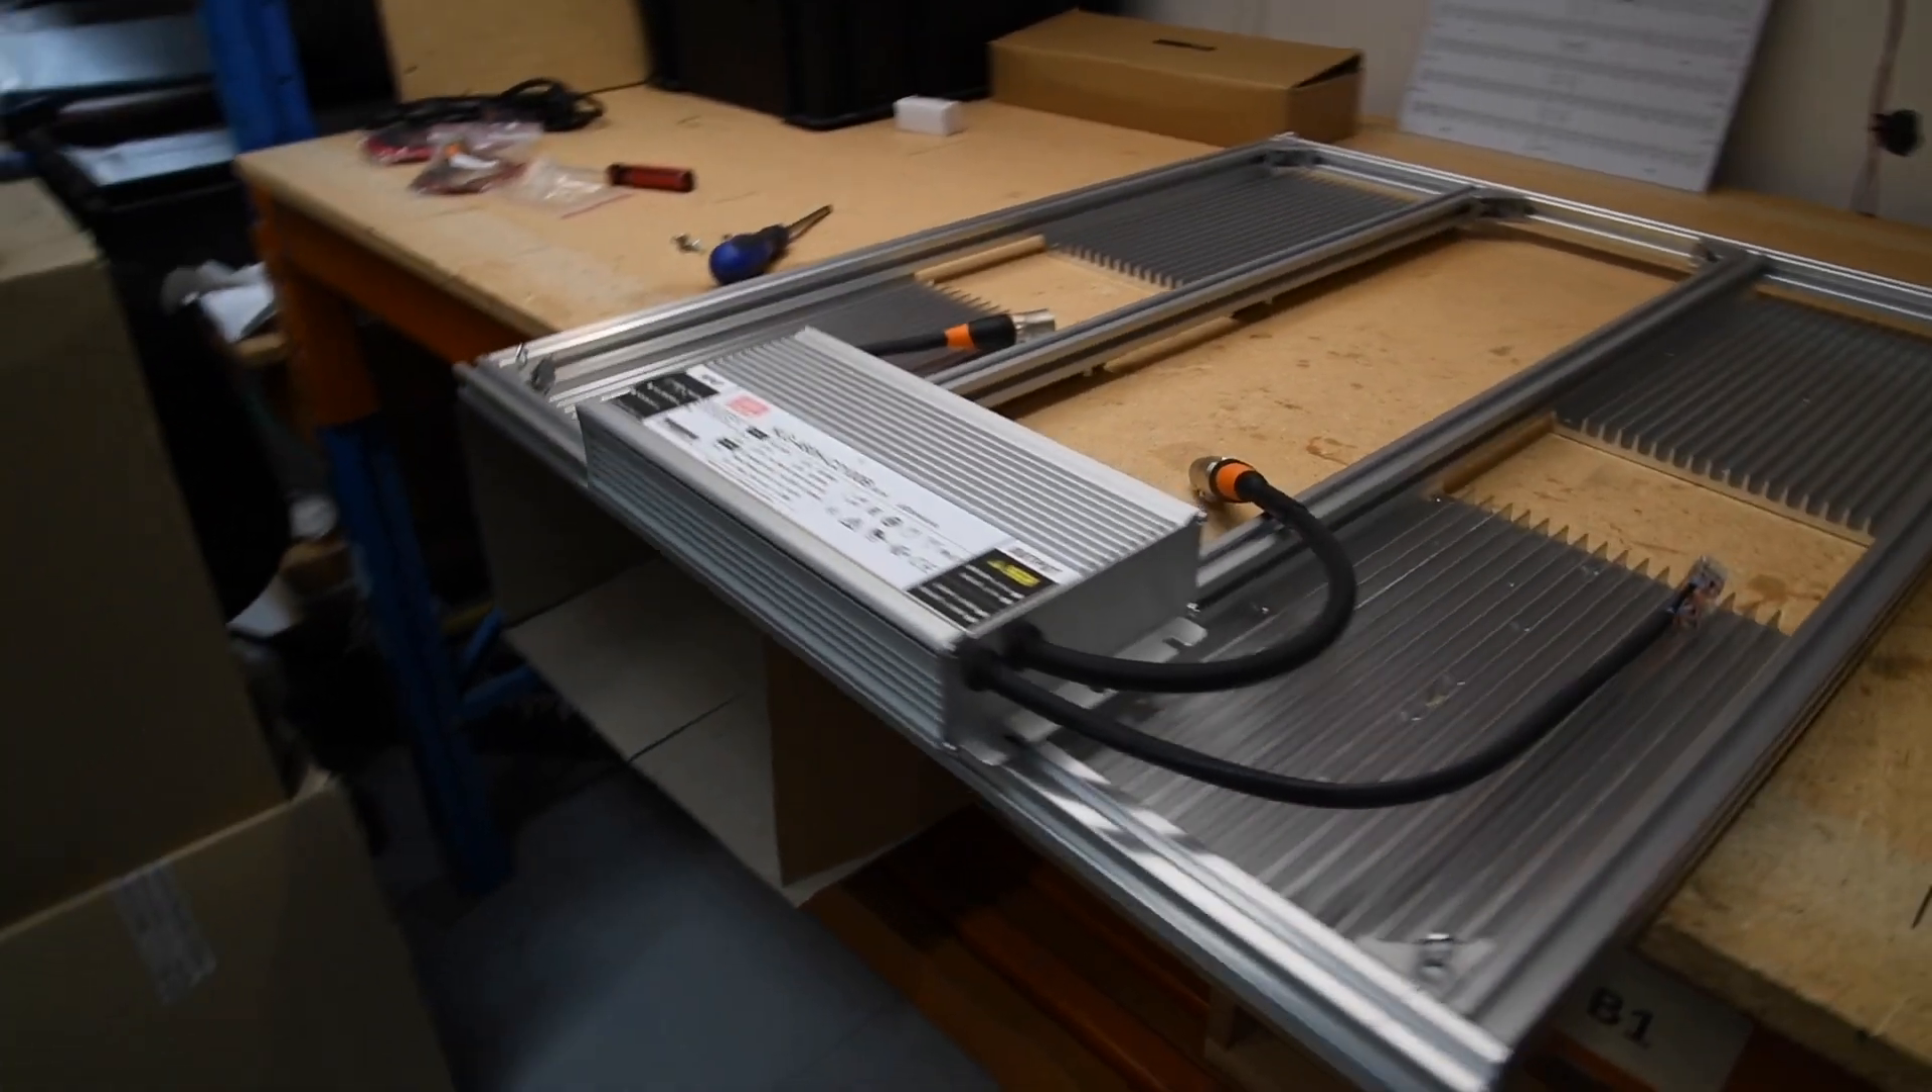Okay so step and repeat to mount the other end rail to complete the framing assembly and here we have it completed with four extruded heat sinks and the framing system.